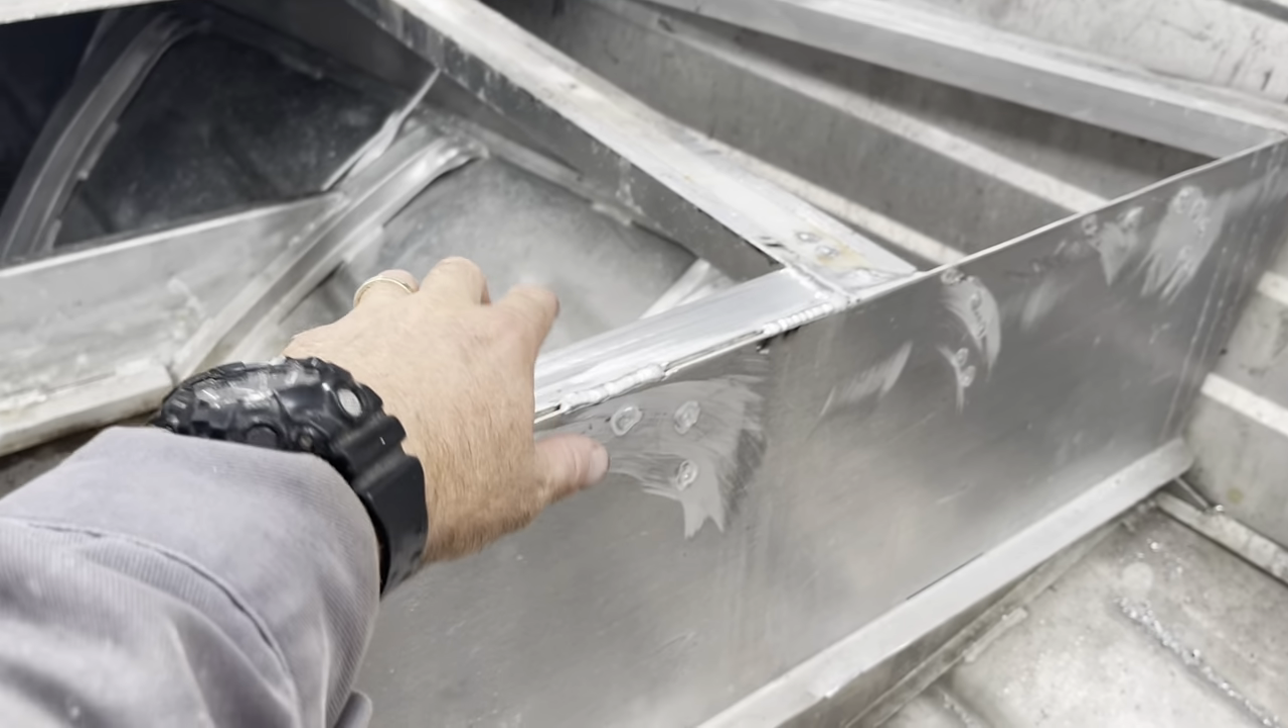All right from this side of view so we've we've added this bracing along here got a few welds in place.